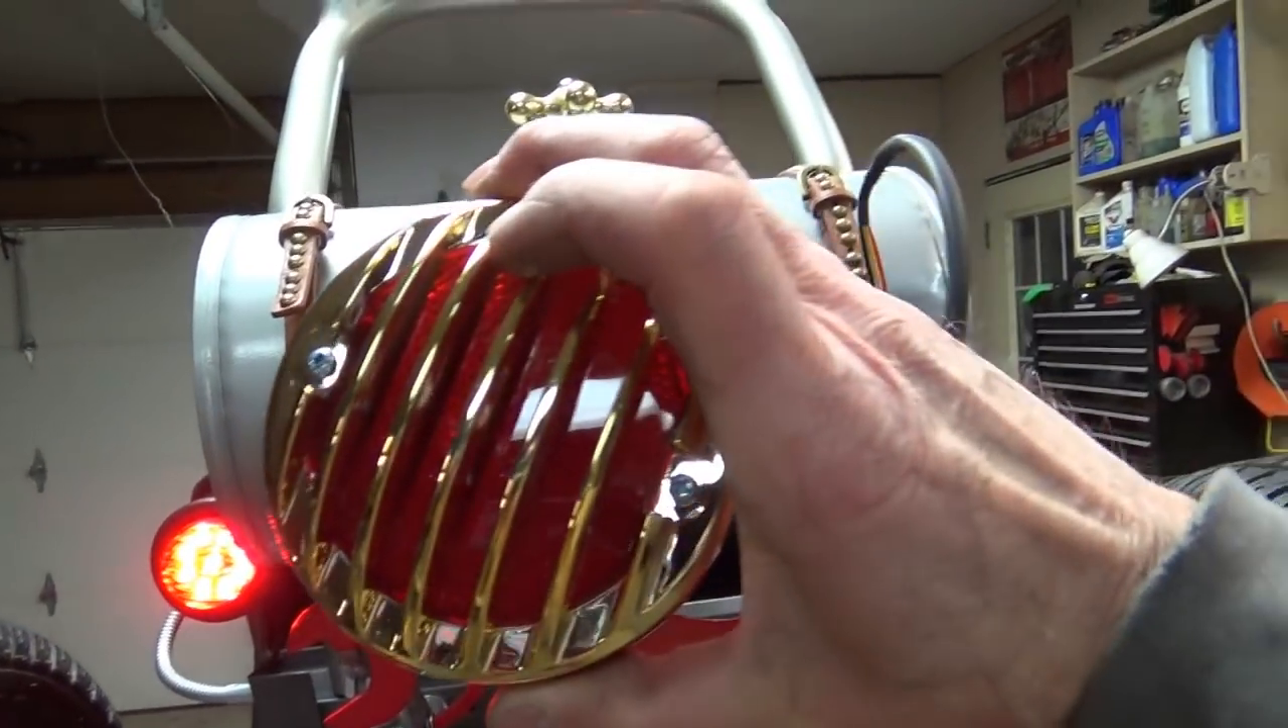I don't have my brake light mounted yet but here is my brake light.